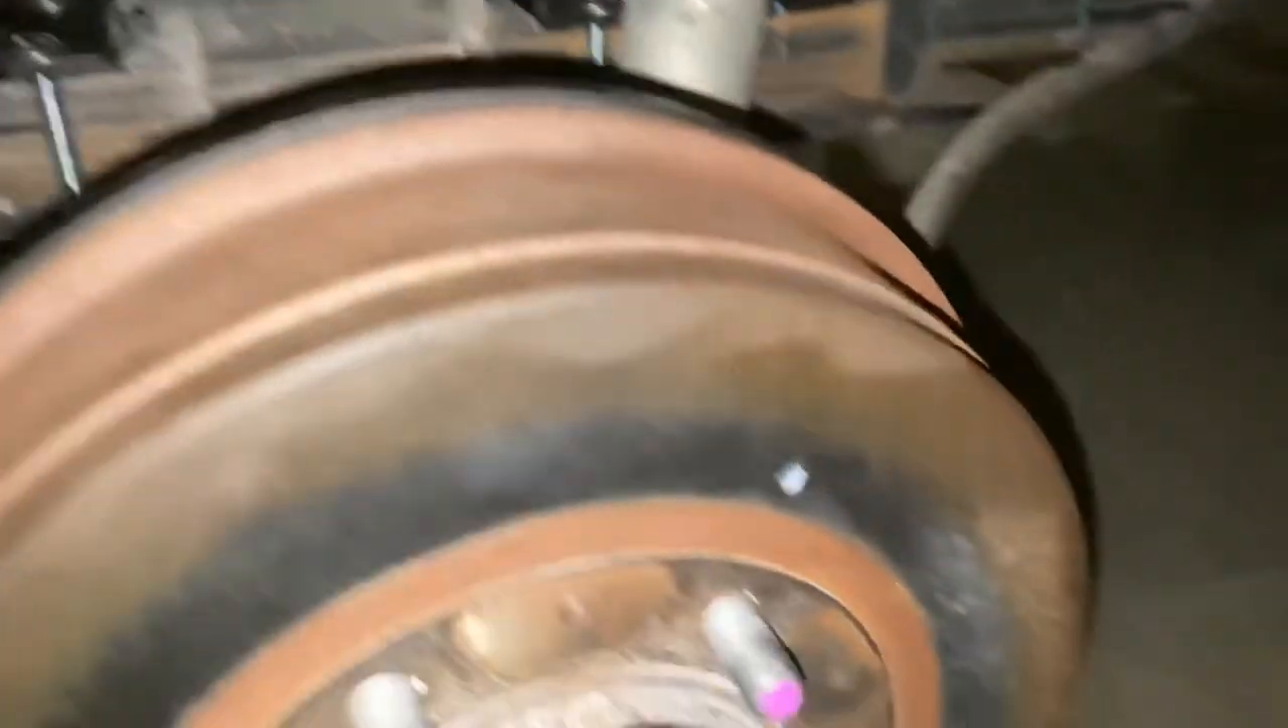I still gotta put my tire back on.